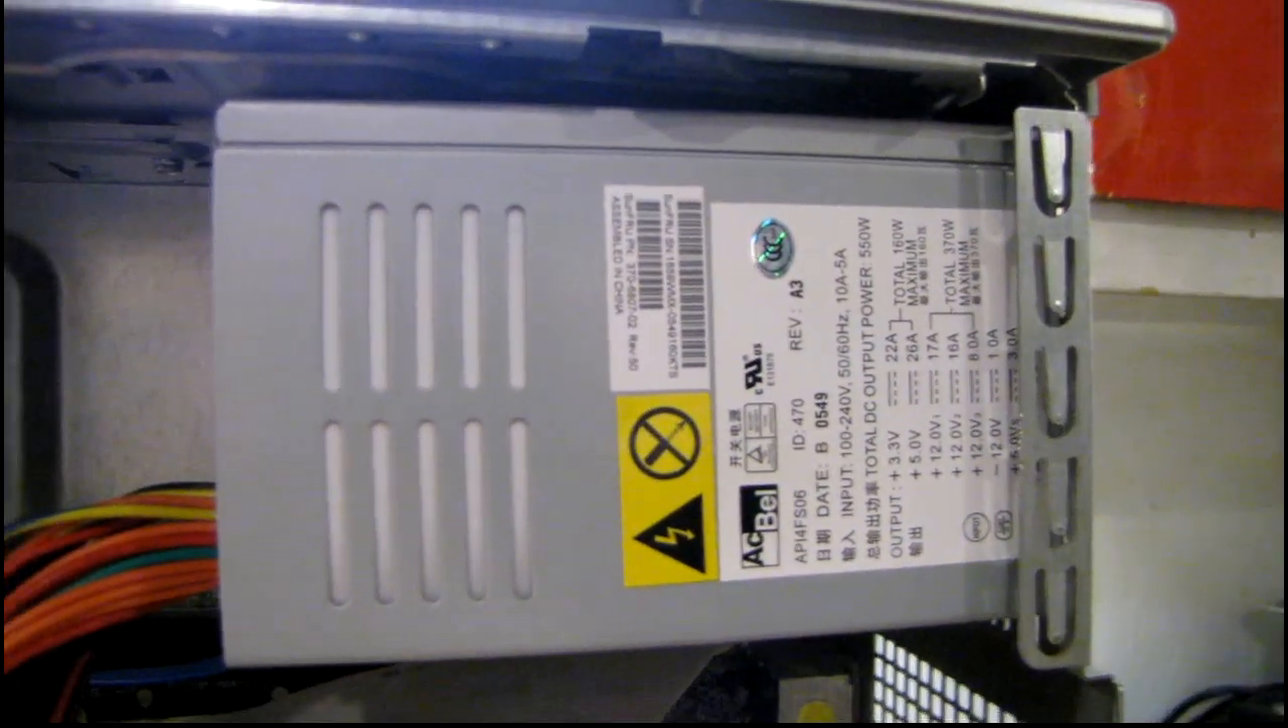Okay, I've got the power supply mounted in the case now.